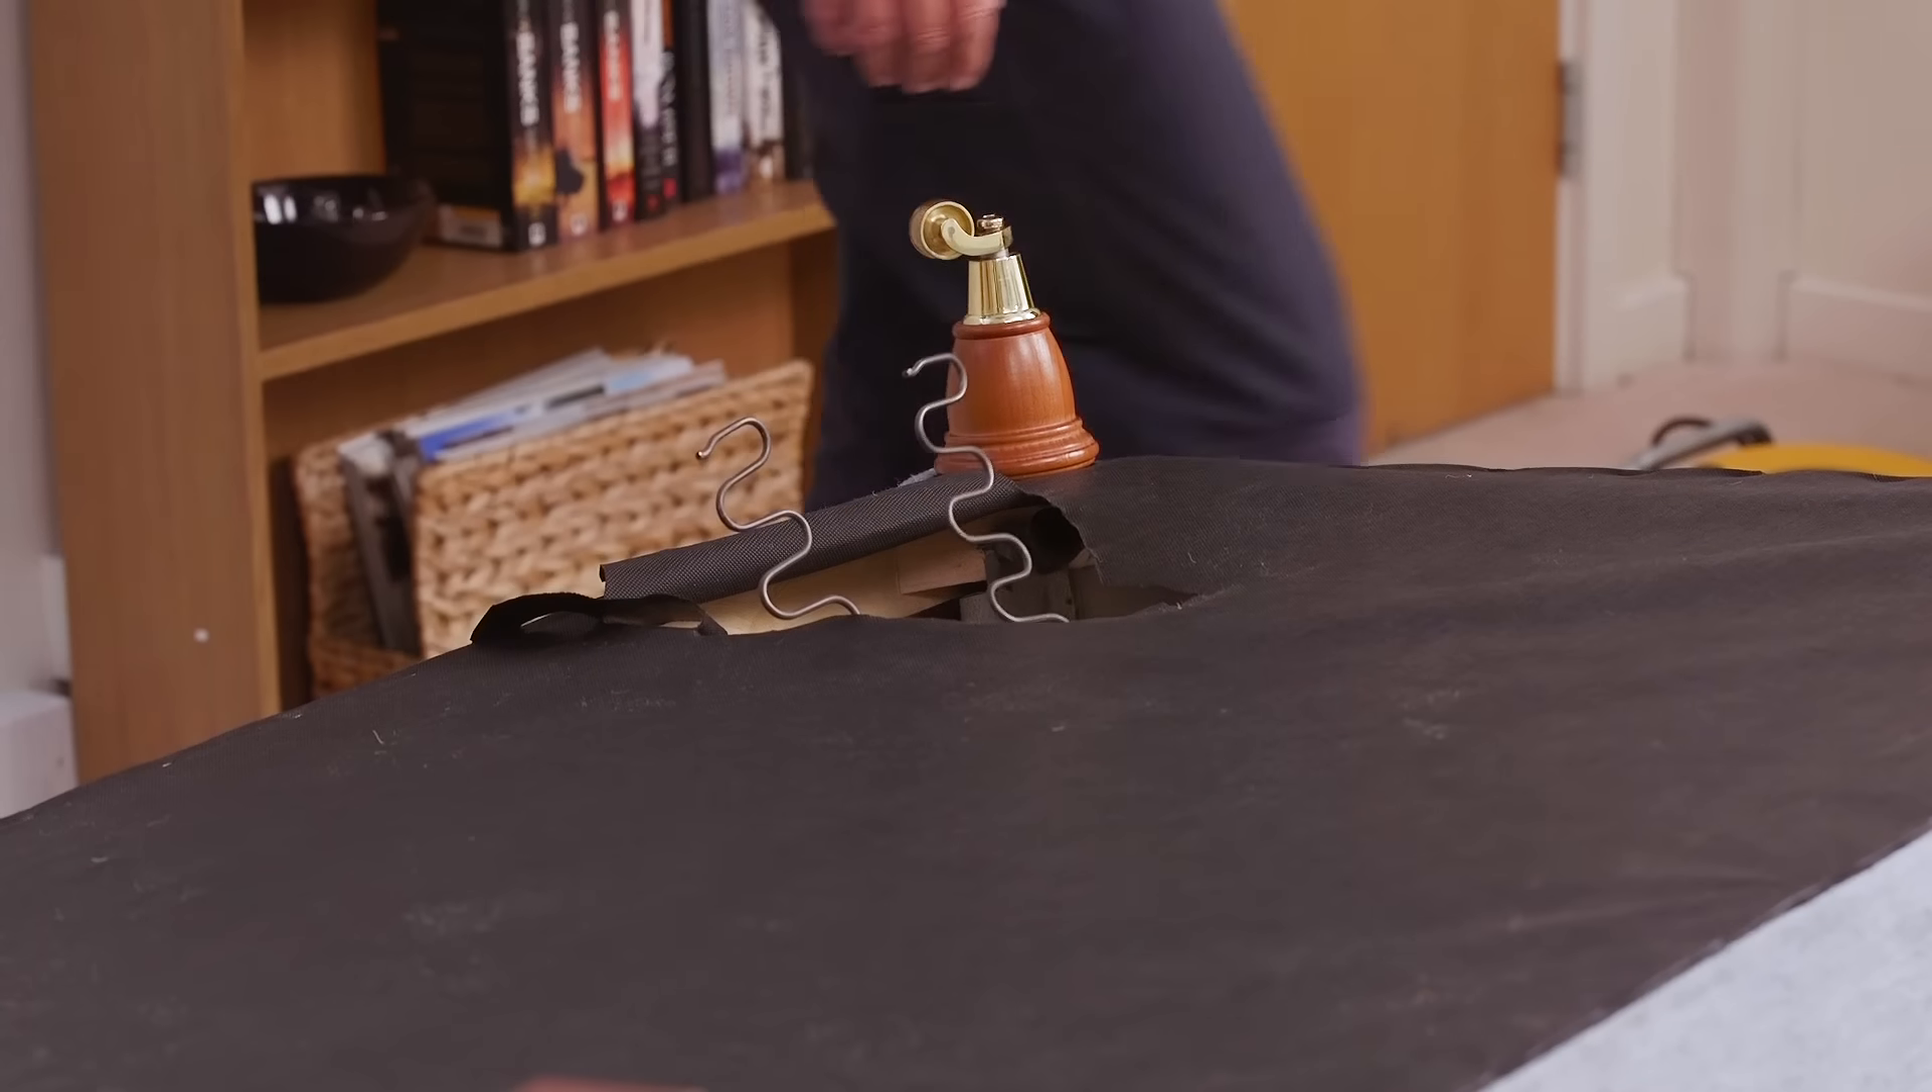Gently, he turns the sofa over, revealing that two springs are protruding through the base.